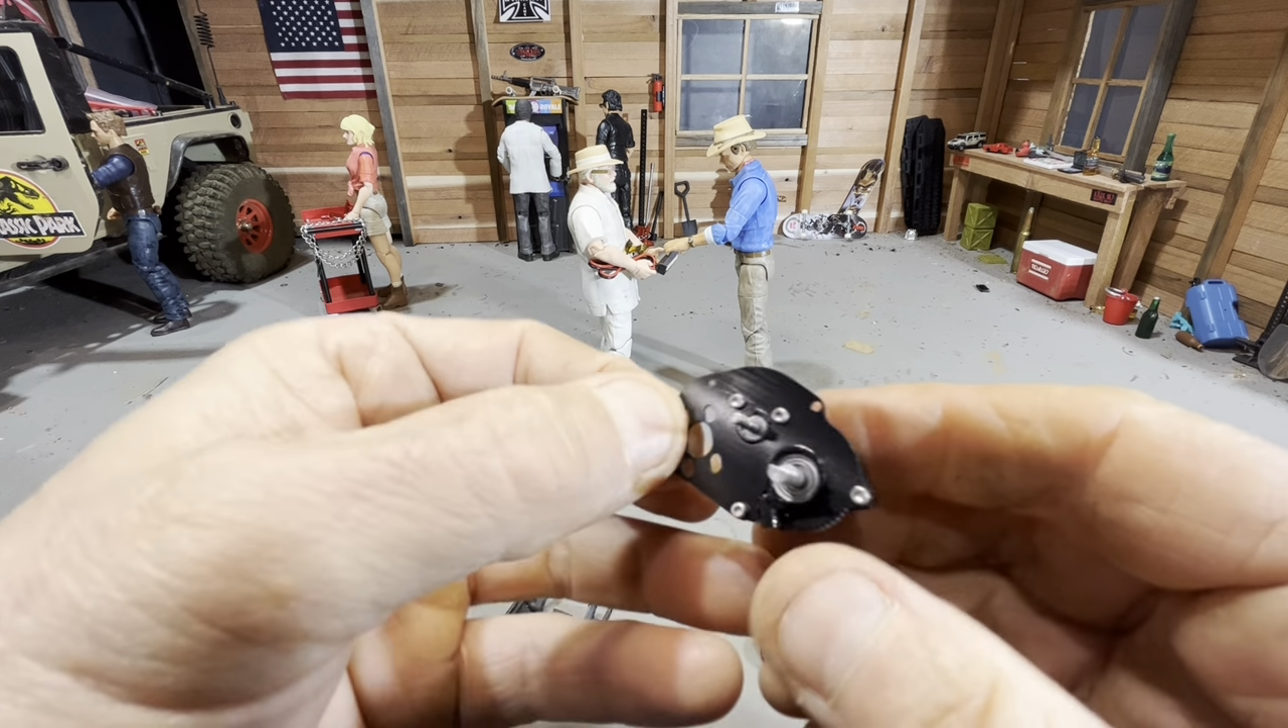Okay, we got our new motor mount plate on there.